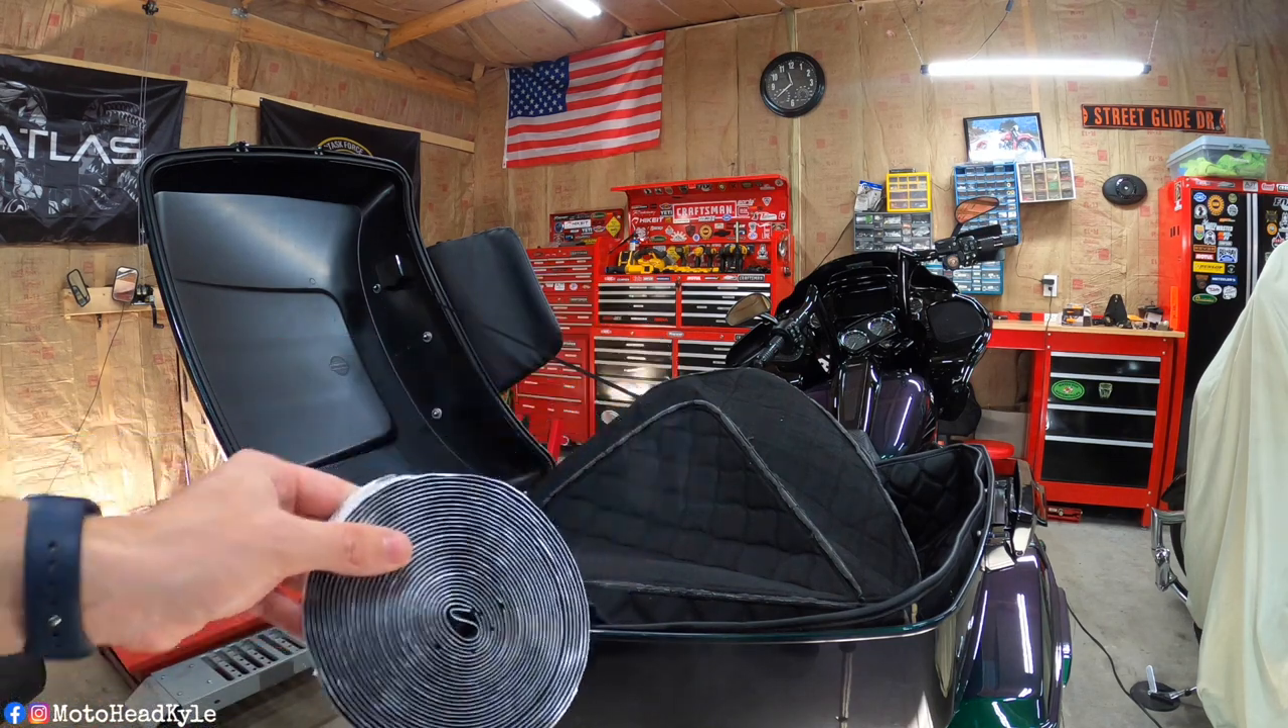So the only thing we have left to do right now is to install our Velcro here for our tour pack liner on the top and the bottom.